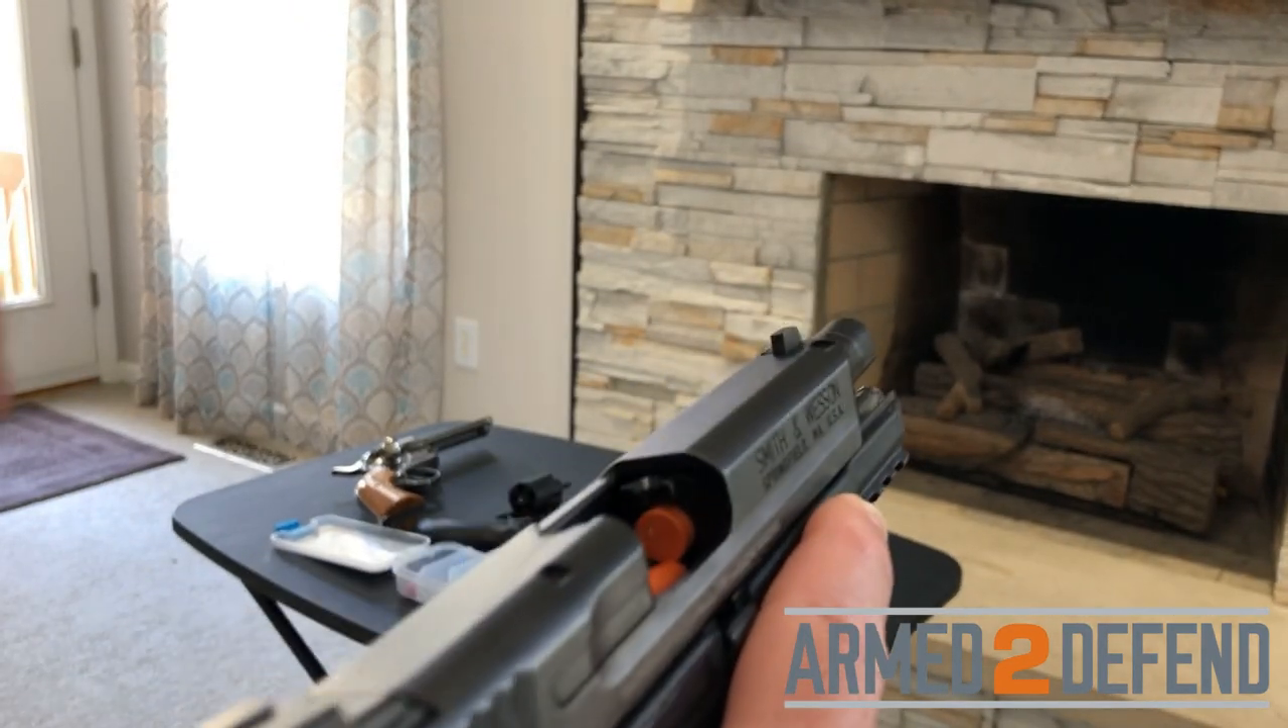When I release the slide, notice that the slide doesn't go all the way forward and you have the cartridges are actually jammed up in there.